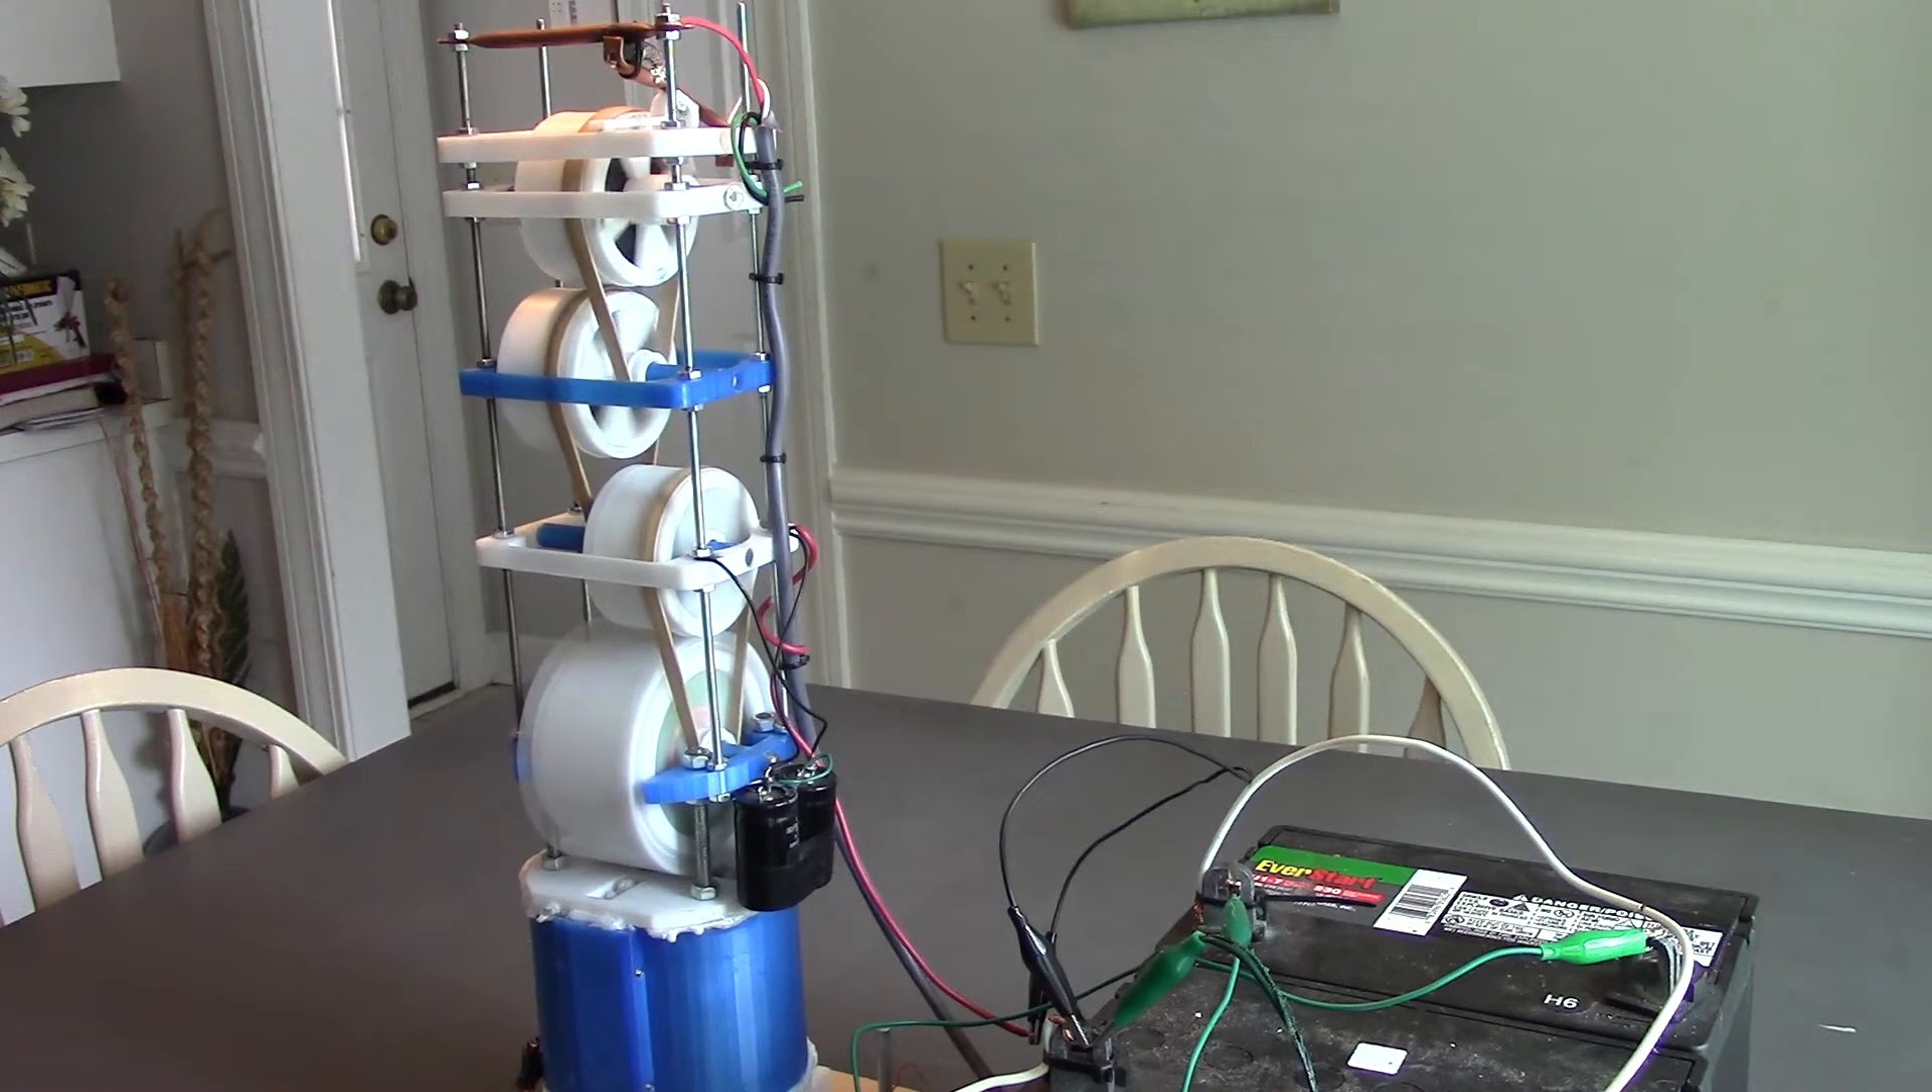I finally got the pulley system completed here for the capacitor discharge.